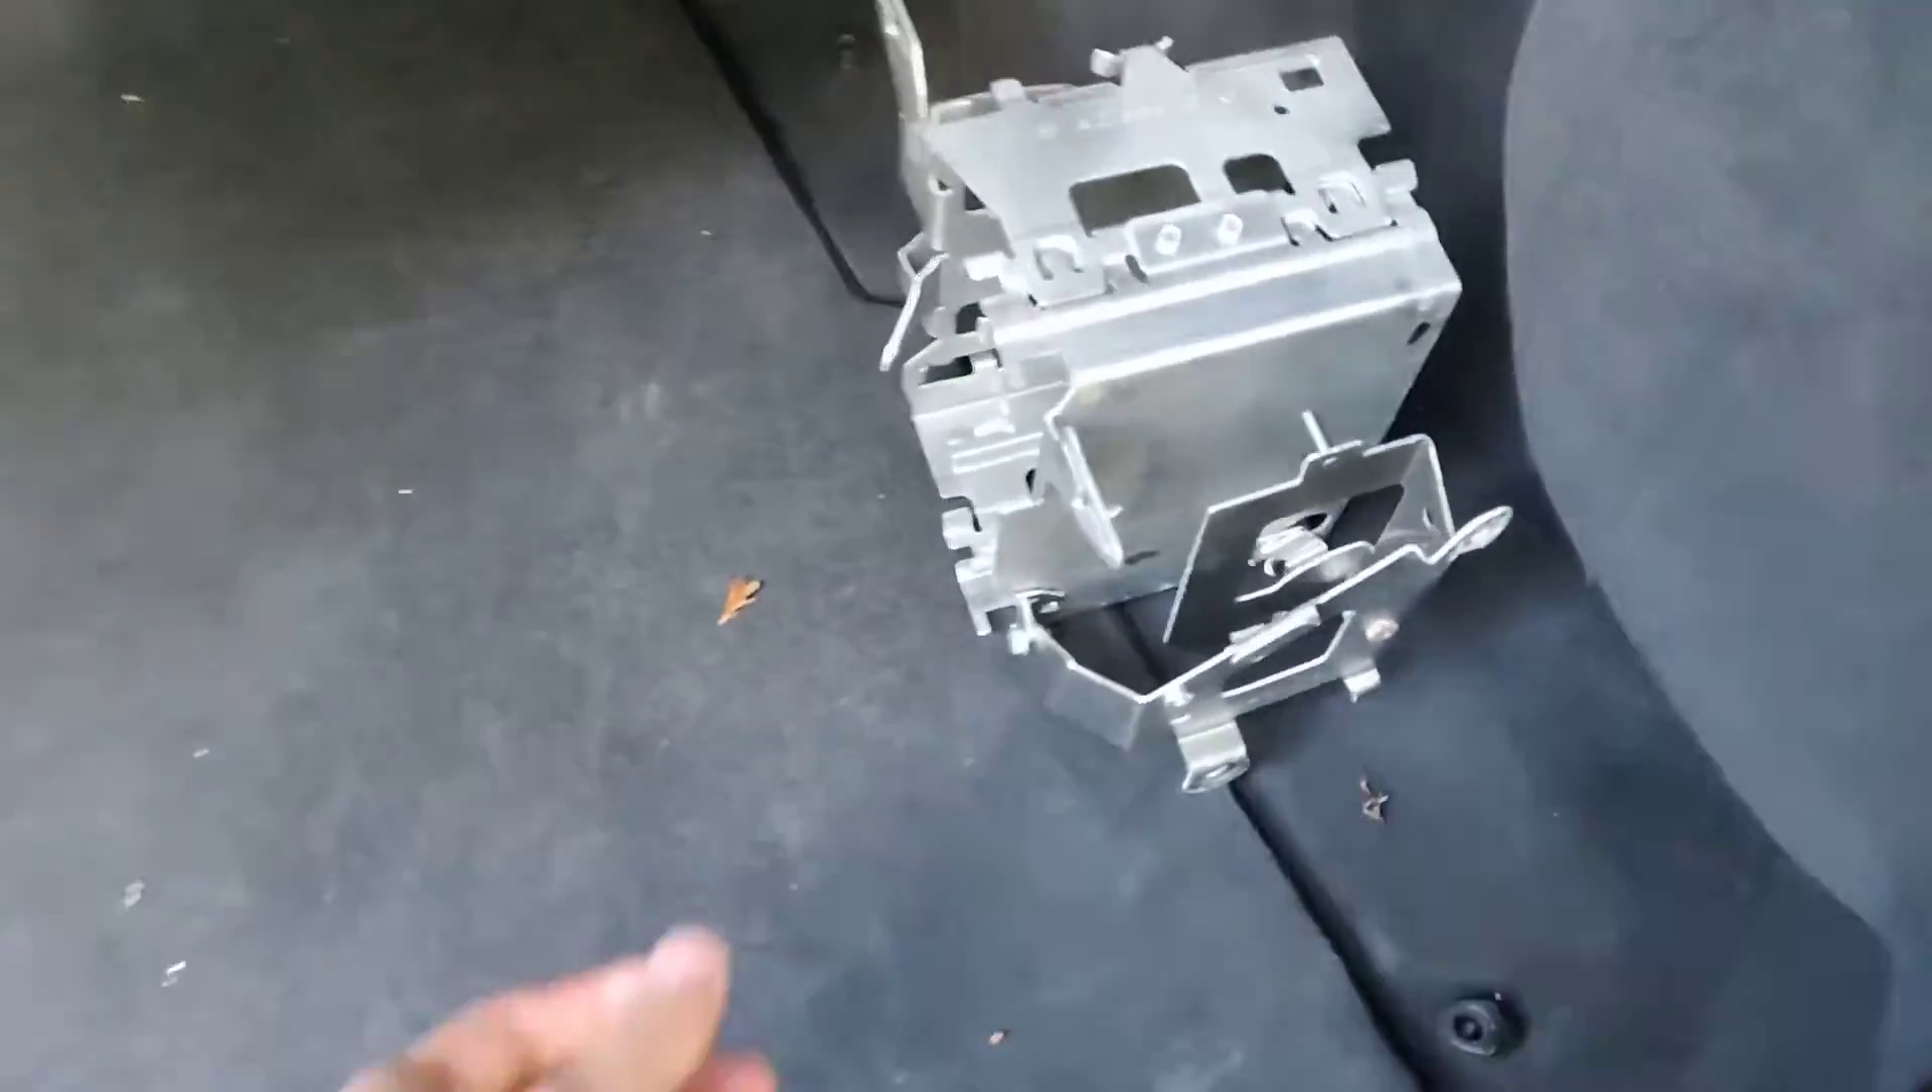So I've taken the rack mount out, which used to have the navigation player on it, that used to sit in this corner here.